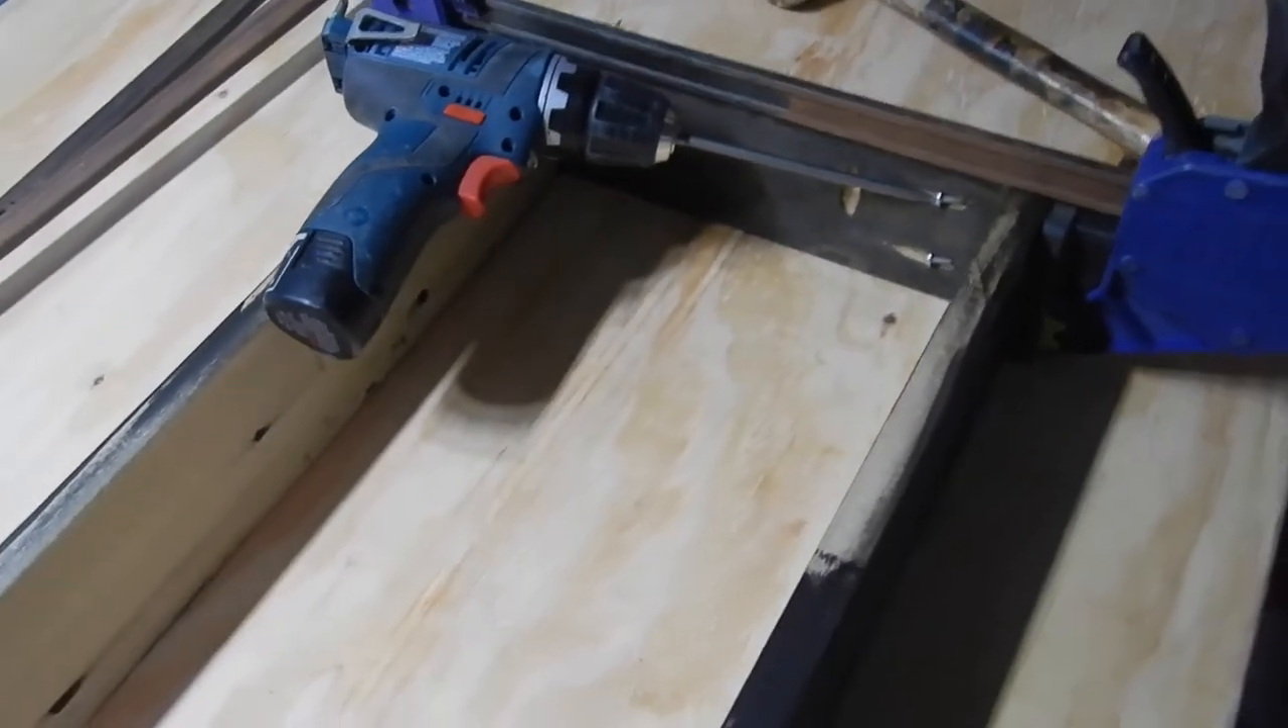With this base, you can see with my drill bit and the pocket hole driver, it's just too long to fit inside this space.